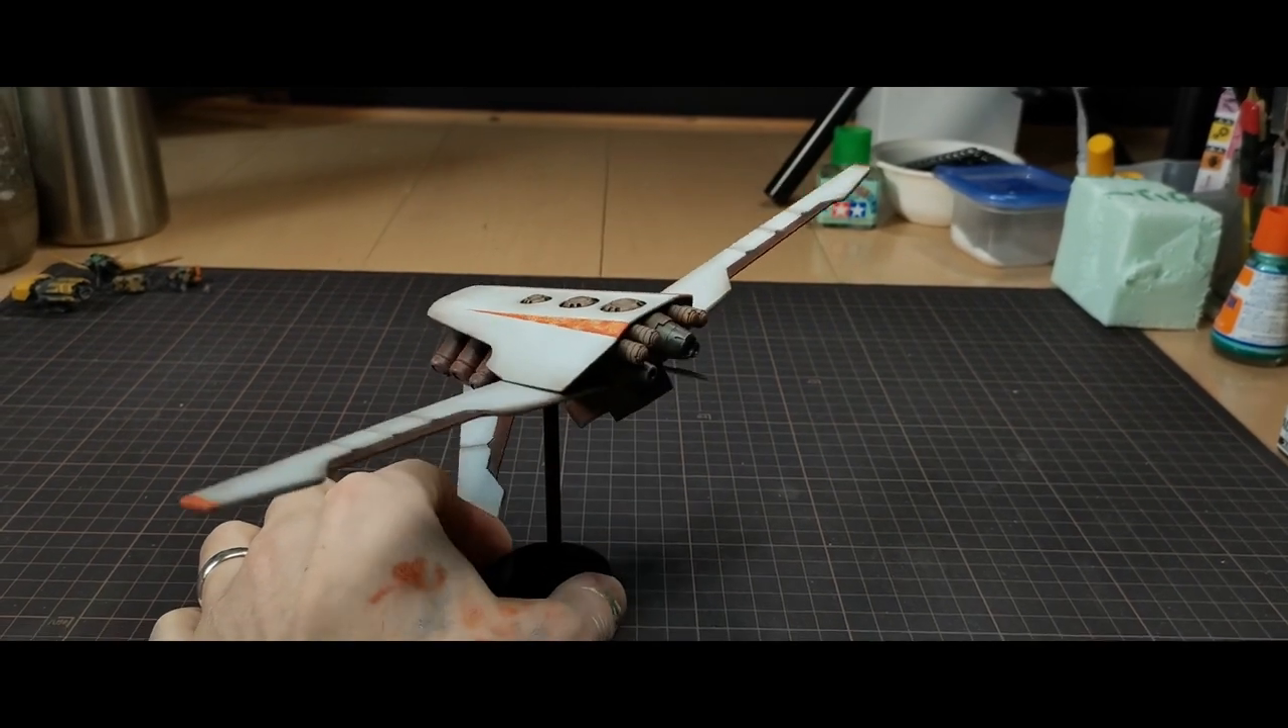I used CA glue to combine all the parts and set it on a simple black stand for now.